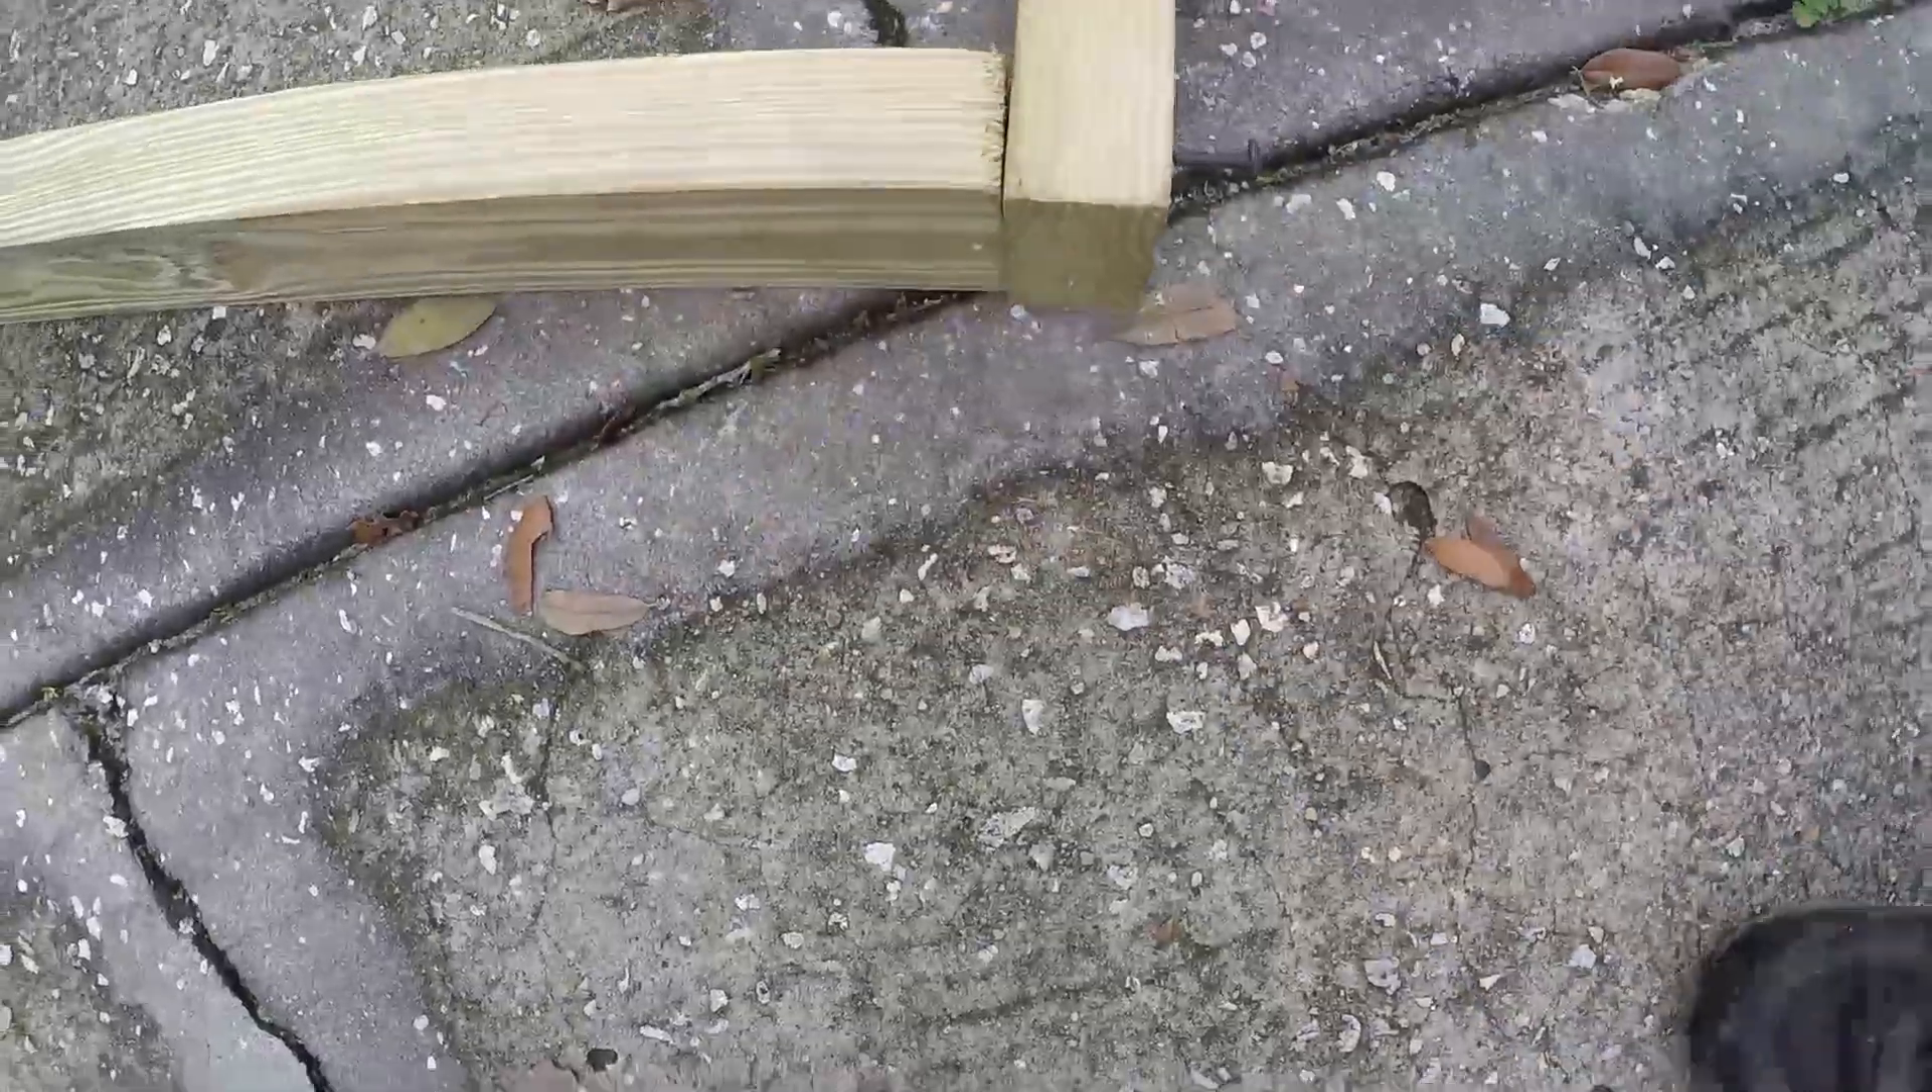I put the end of each two by four up against the other.